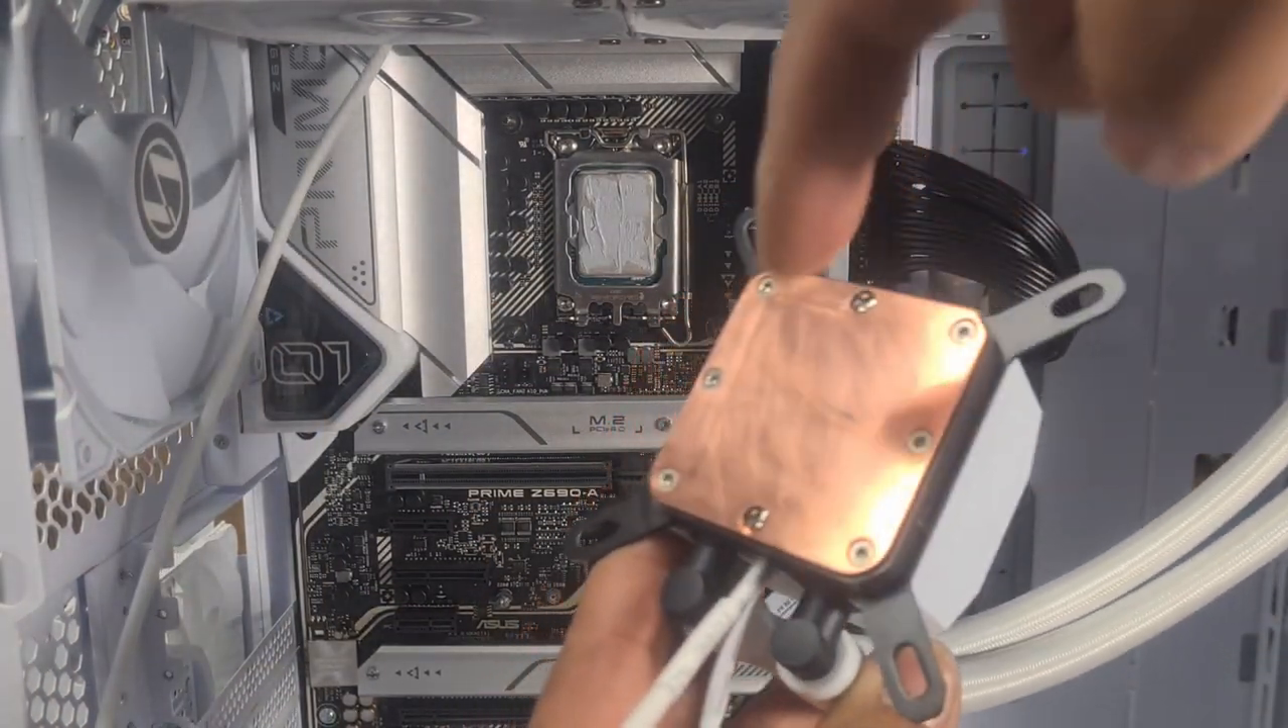I've just spread some thermal paste and i've already removed the sticker here.